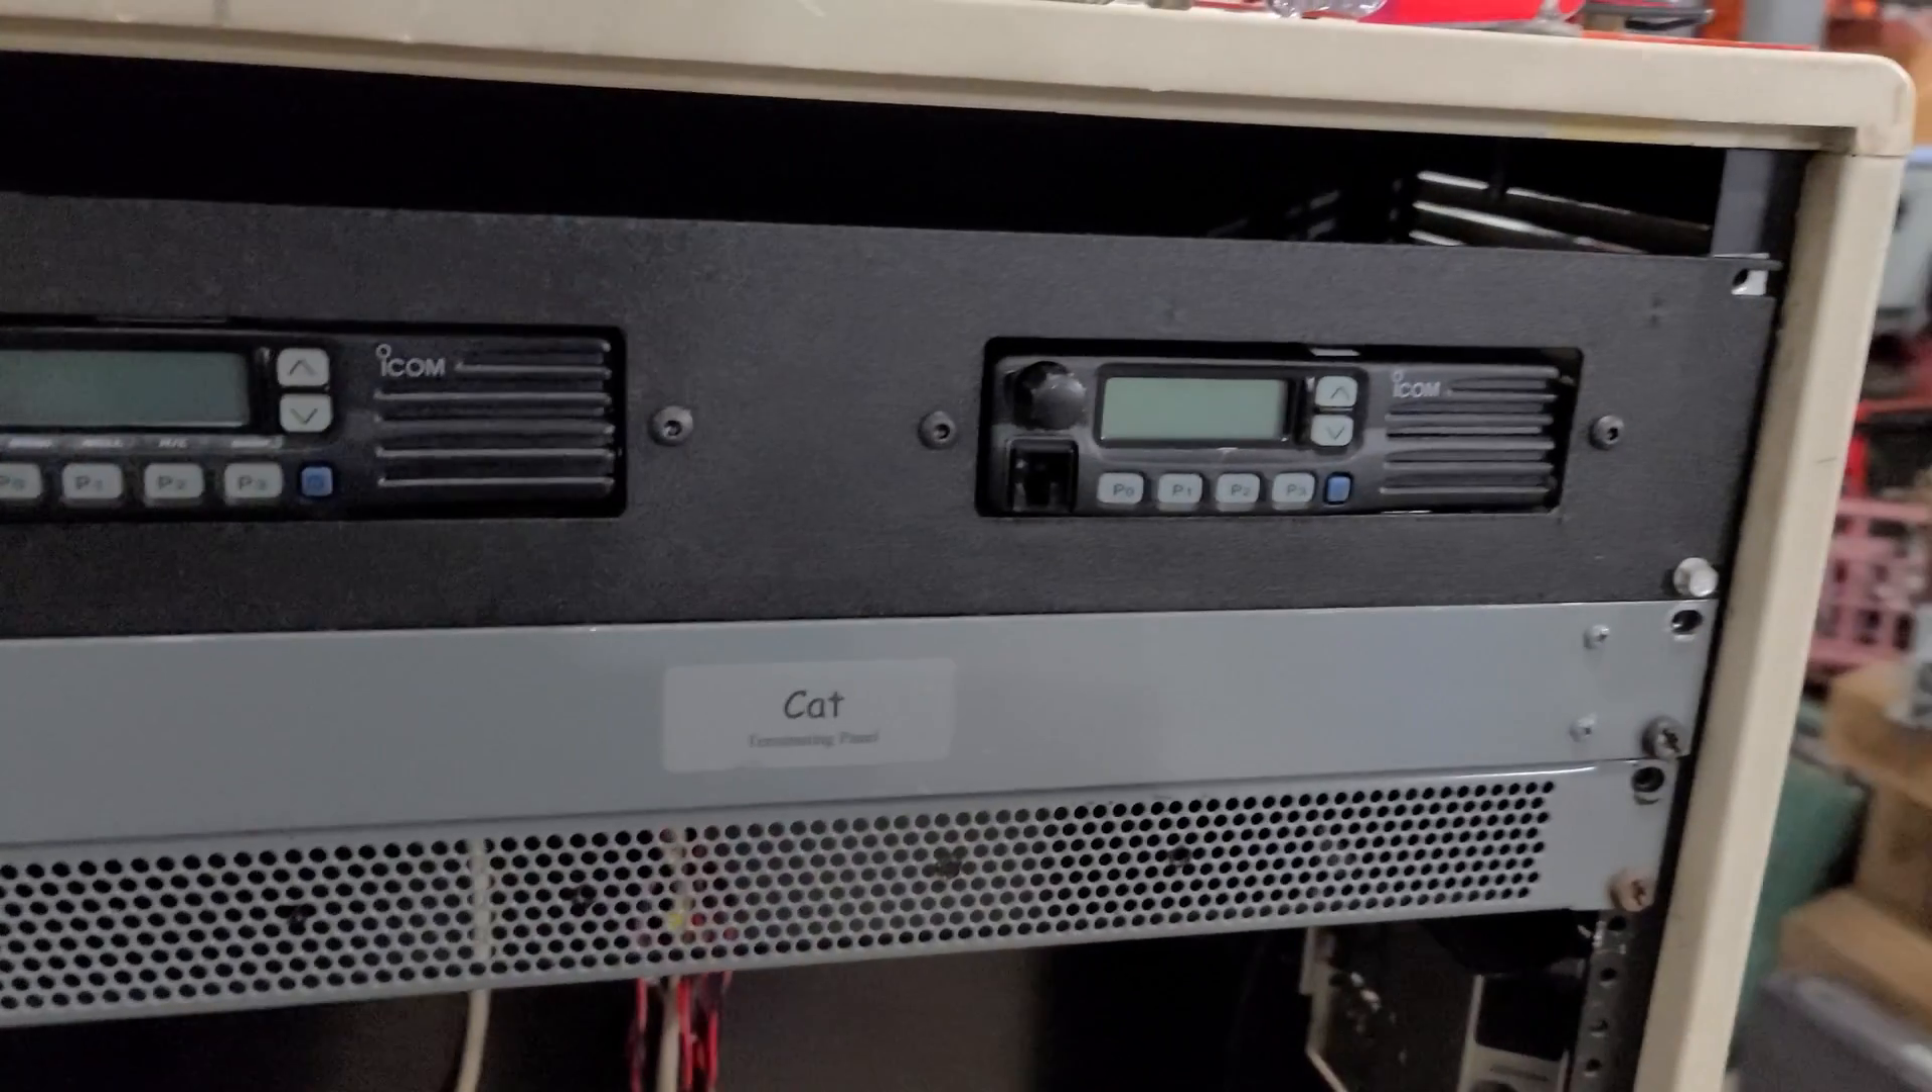So now you can kind of see how the radios are installed here.